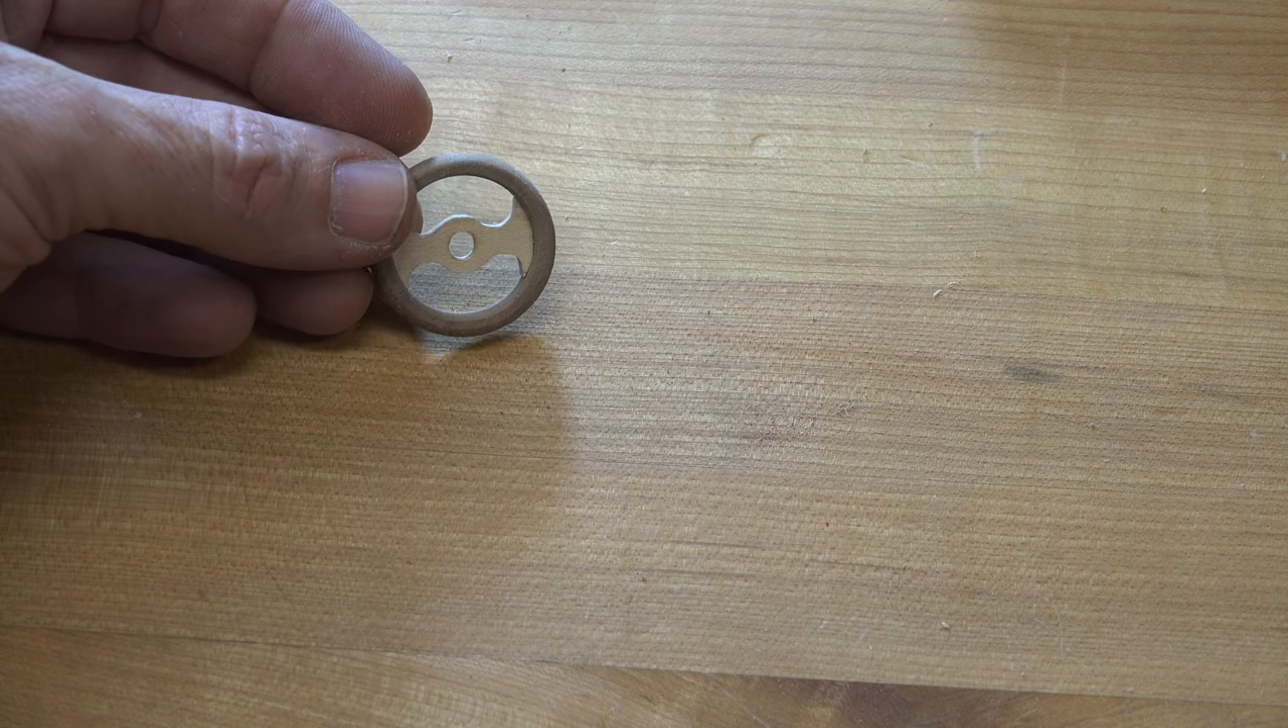And you can see there now we have our hub of our steering wheel in place and all that's left to do is measure the diameter across this center hub here and that will be the size of the dowel.